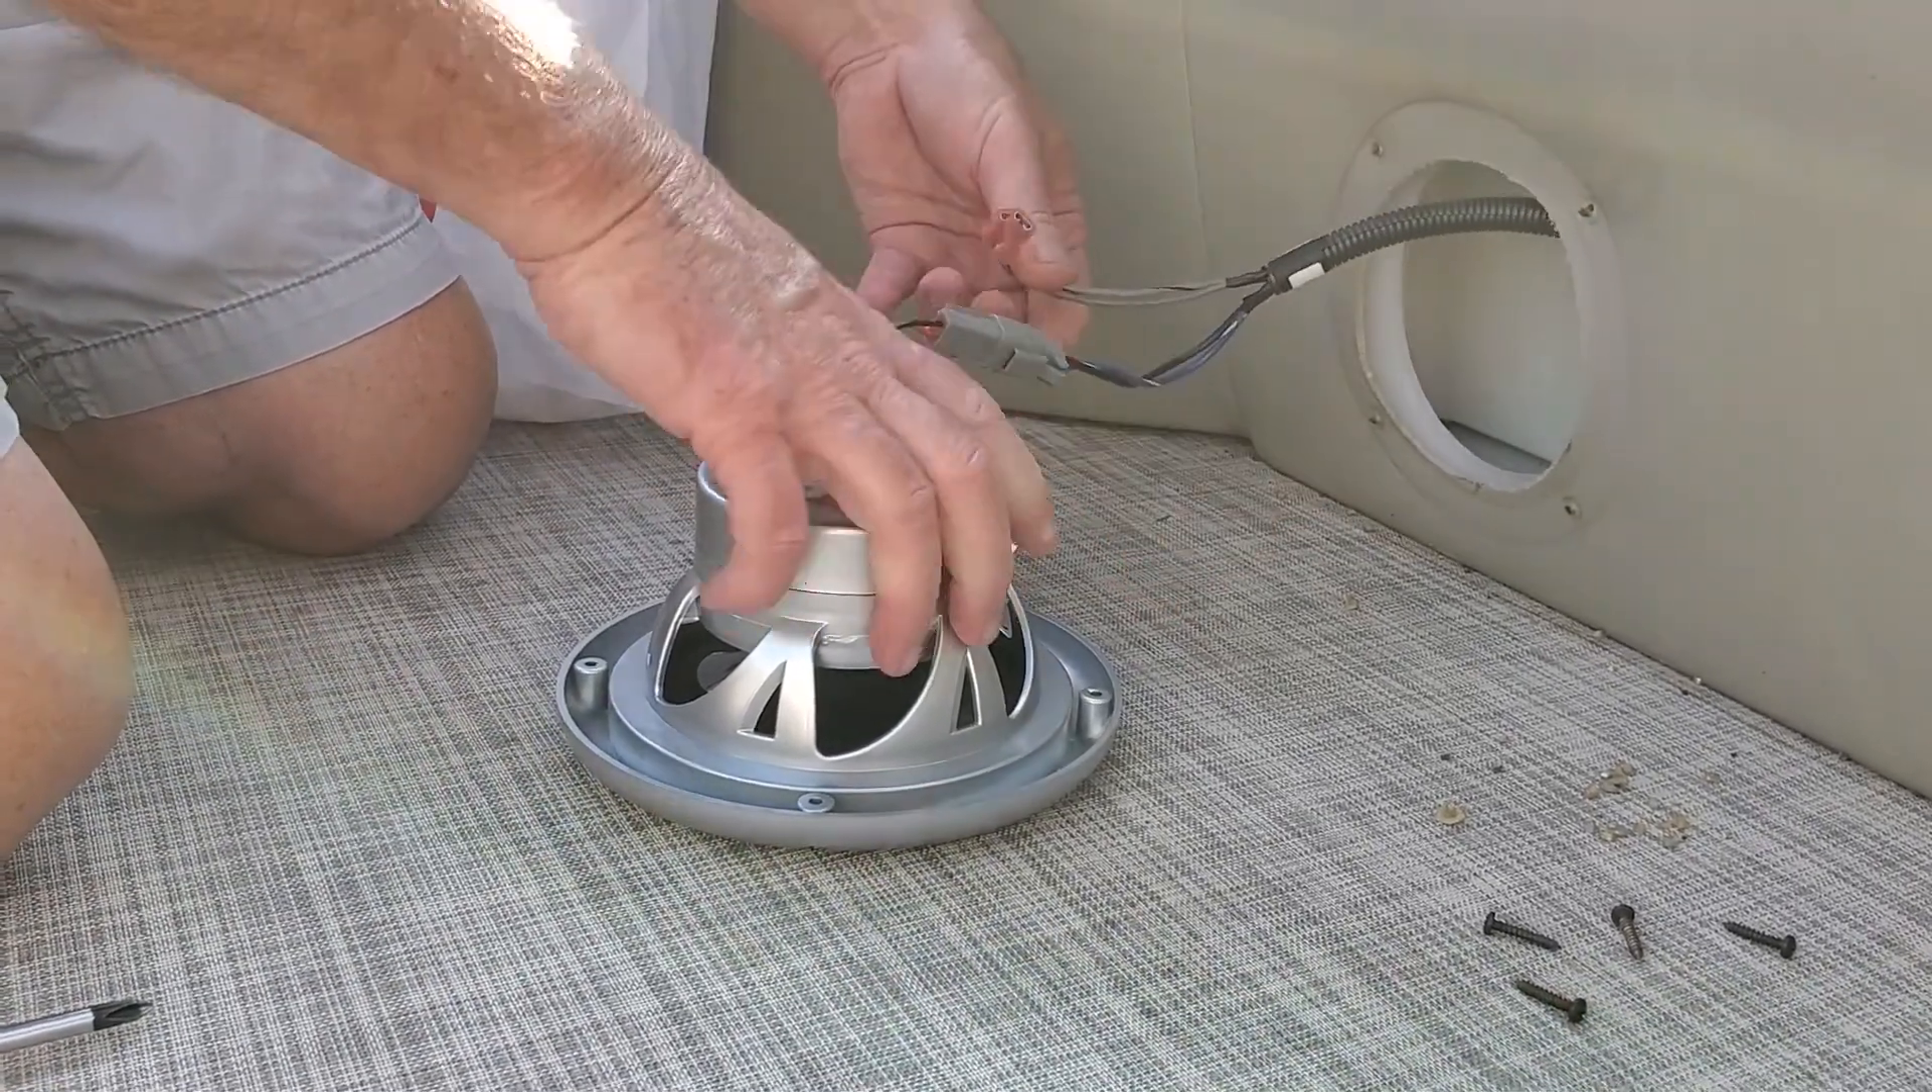Alright, so I'm back and got all the screws out.